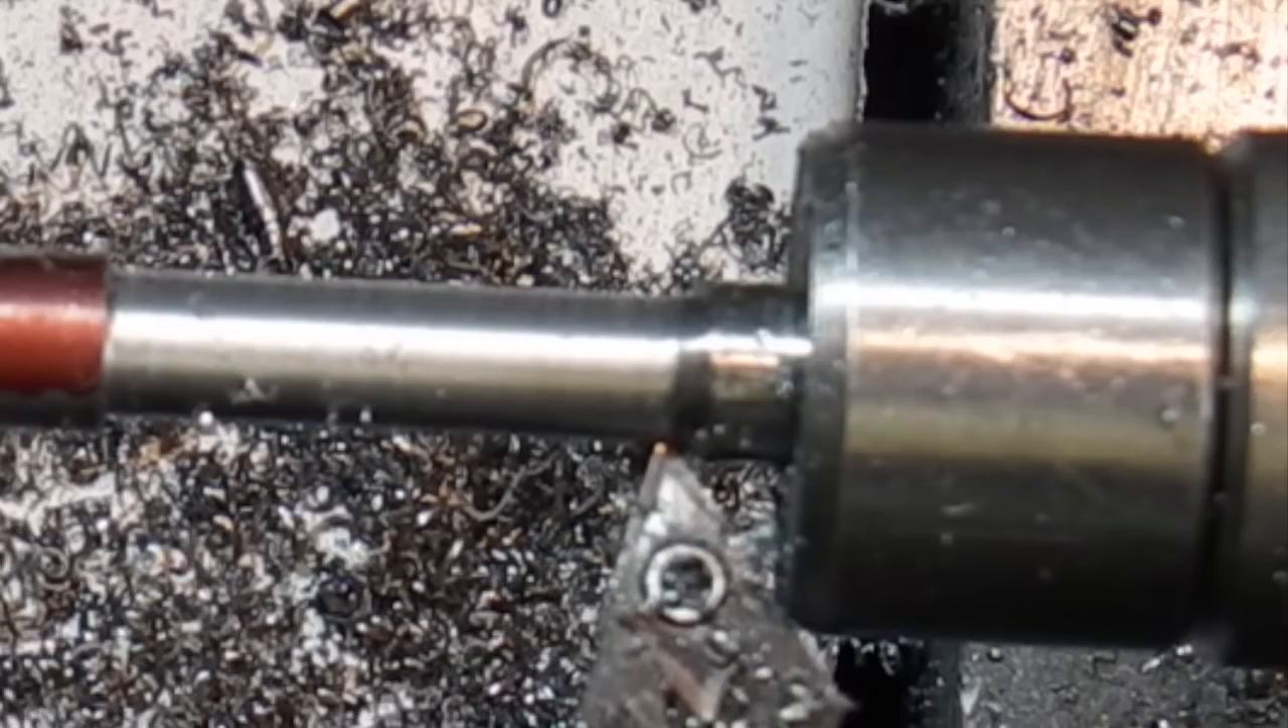I have a problem there that the revolving centre is too big and the lathe tool hits the centre so I can't go down any further.